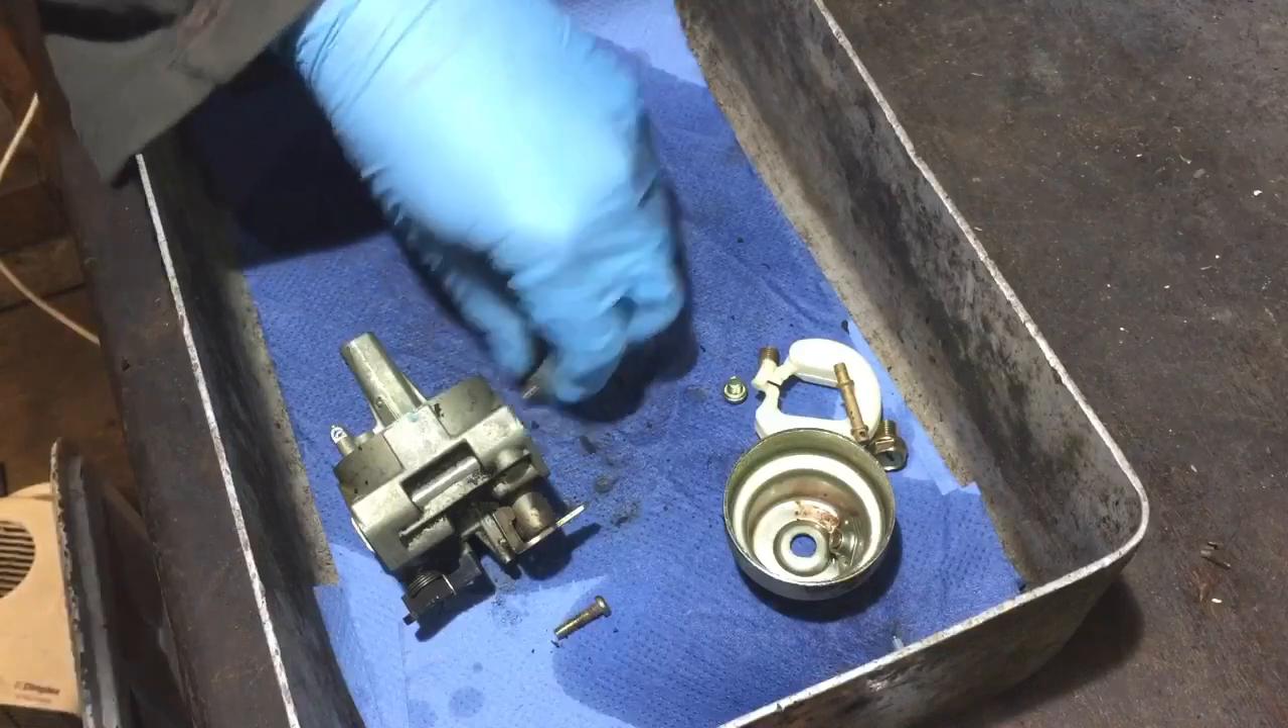So now that is the carb stripped down.